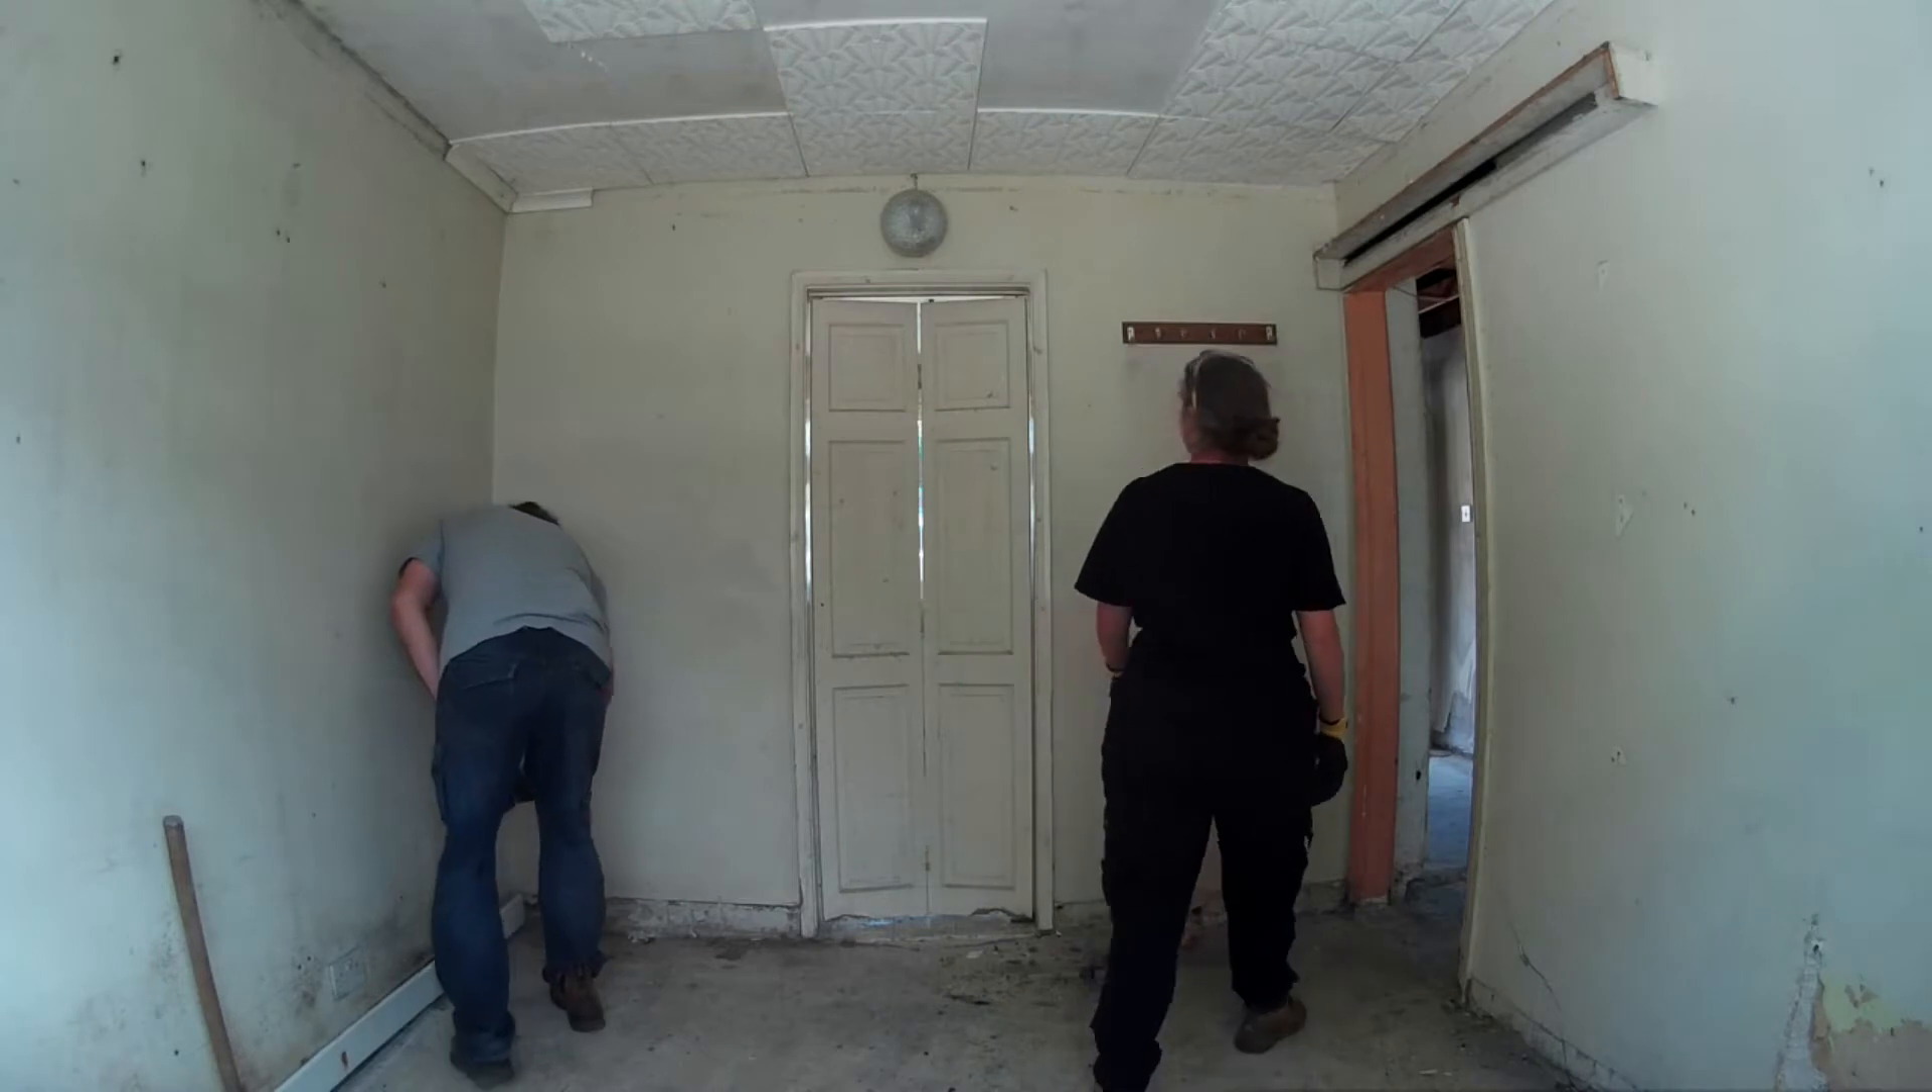We've got the ceilings to come down. We've got to get rid of those polystyrene tiles.